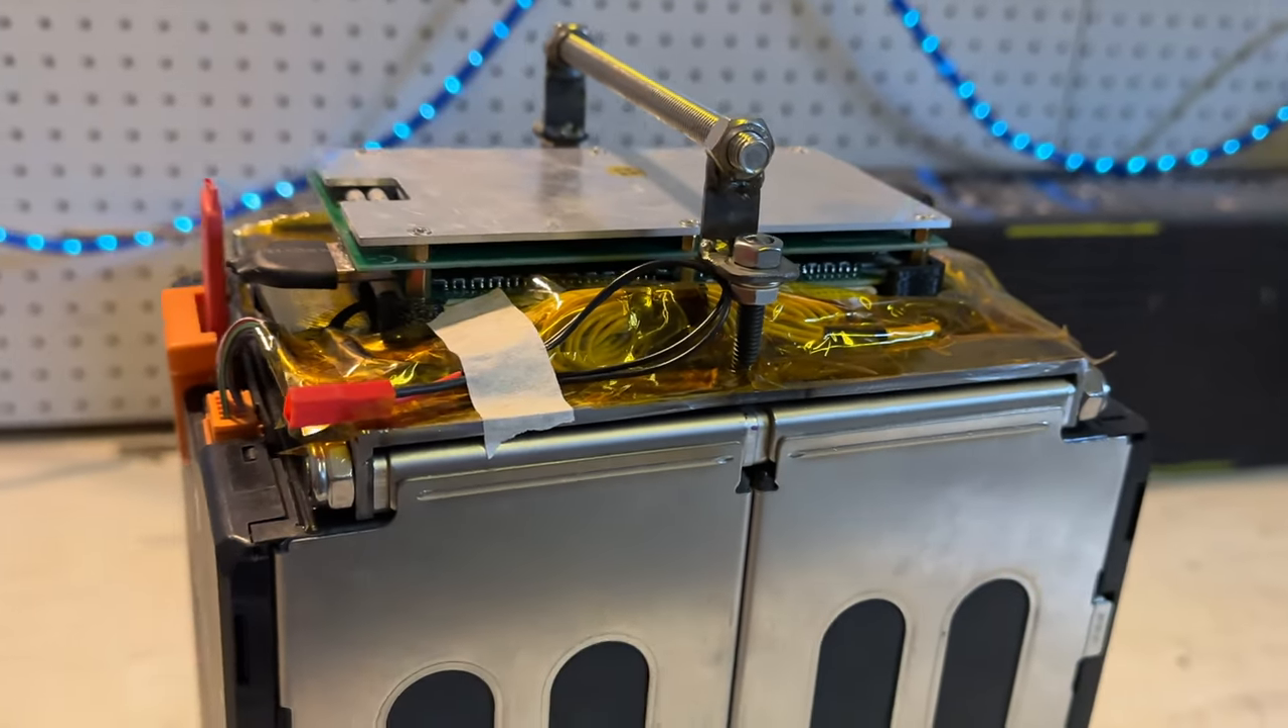And then I have my temporary crappy handle in place and the reason I have it in place is because now it's time to put it into the case.